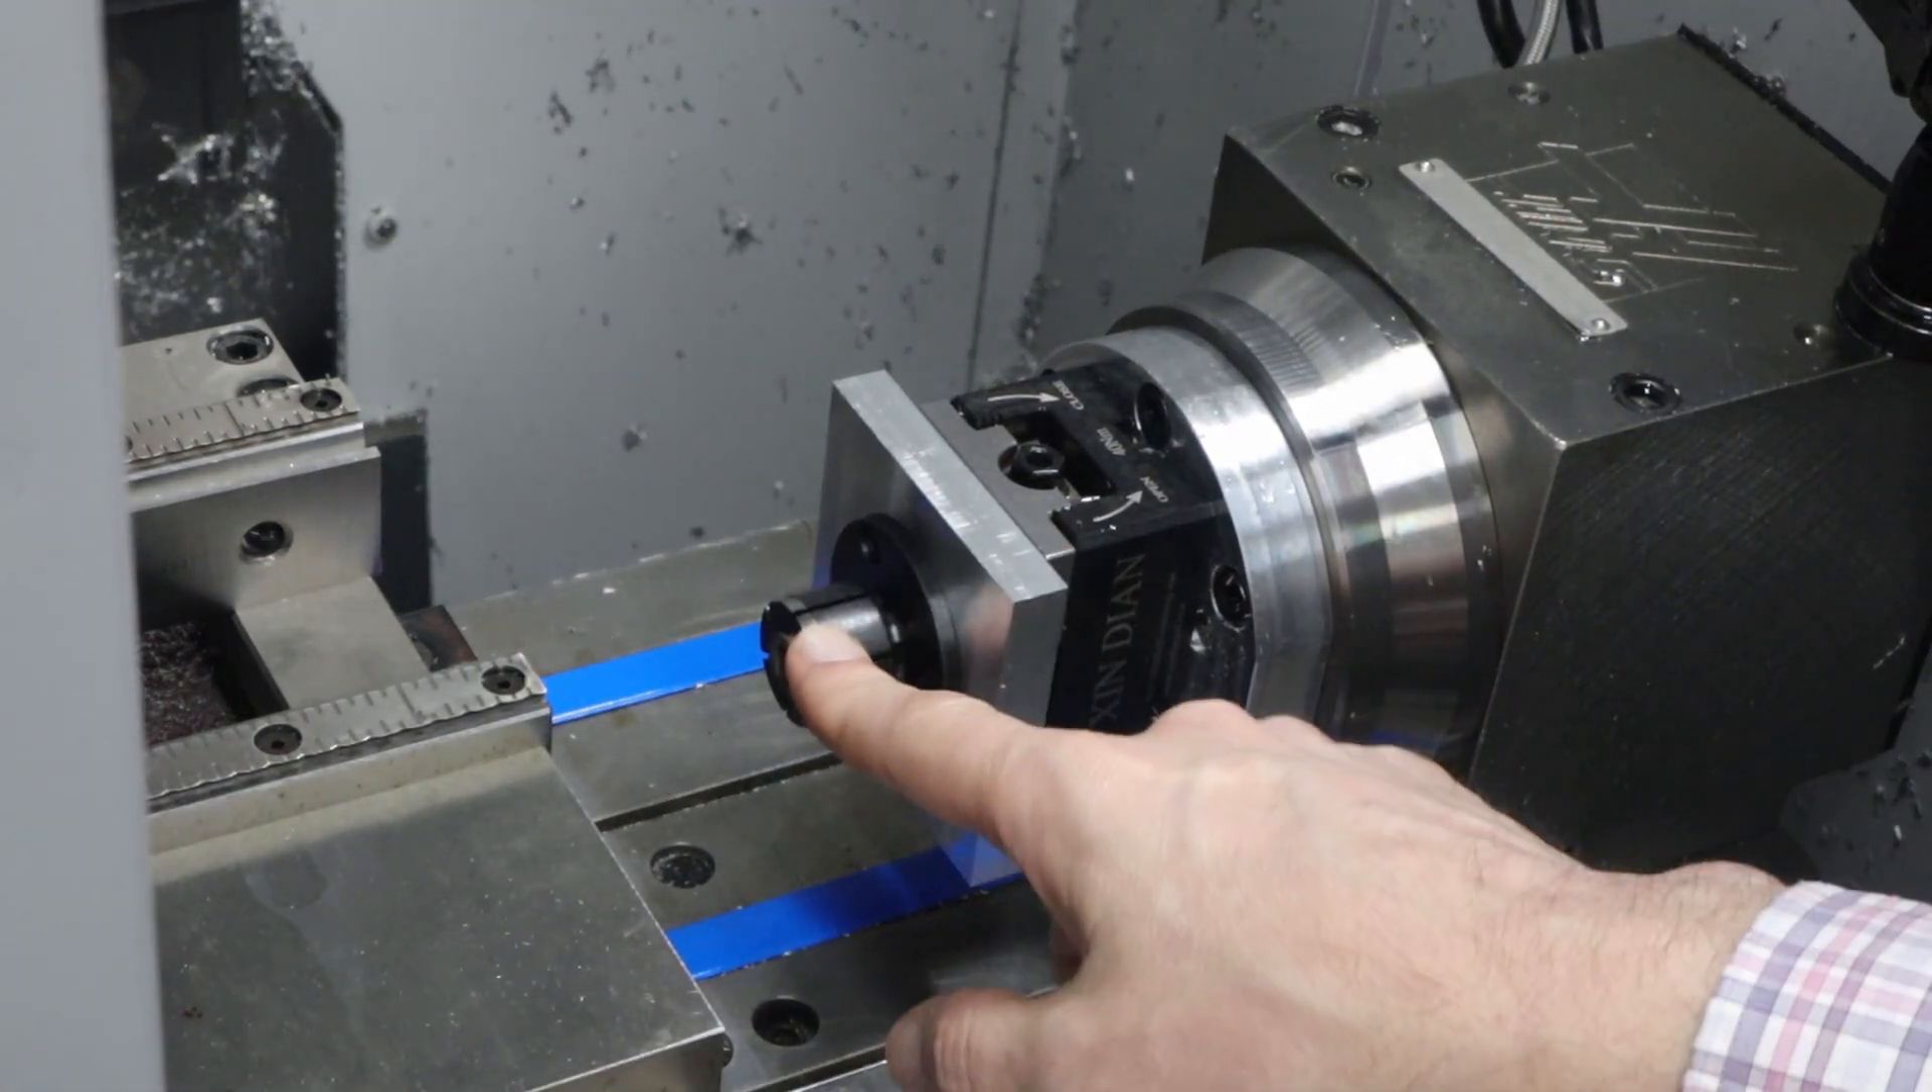And now my fixture is in place and ready for me to do the next operation.